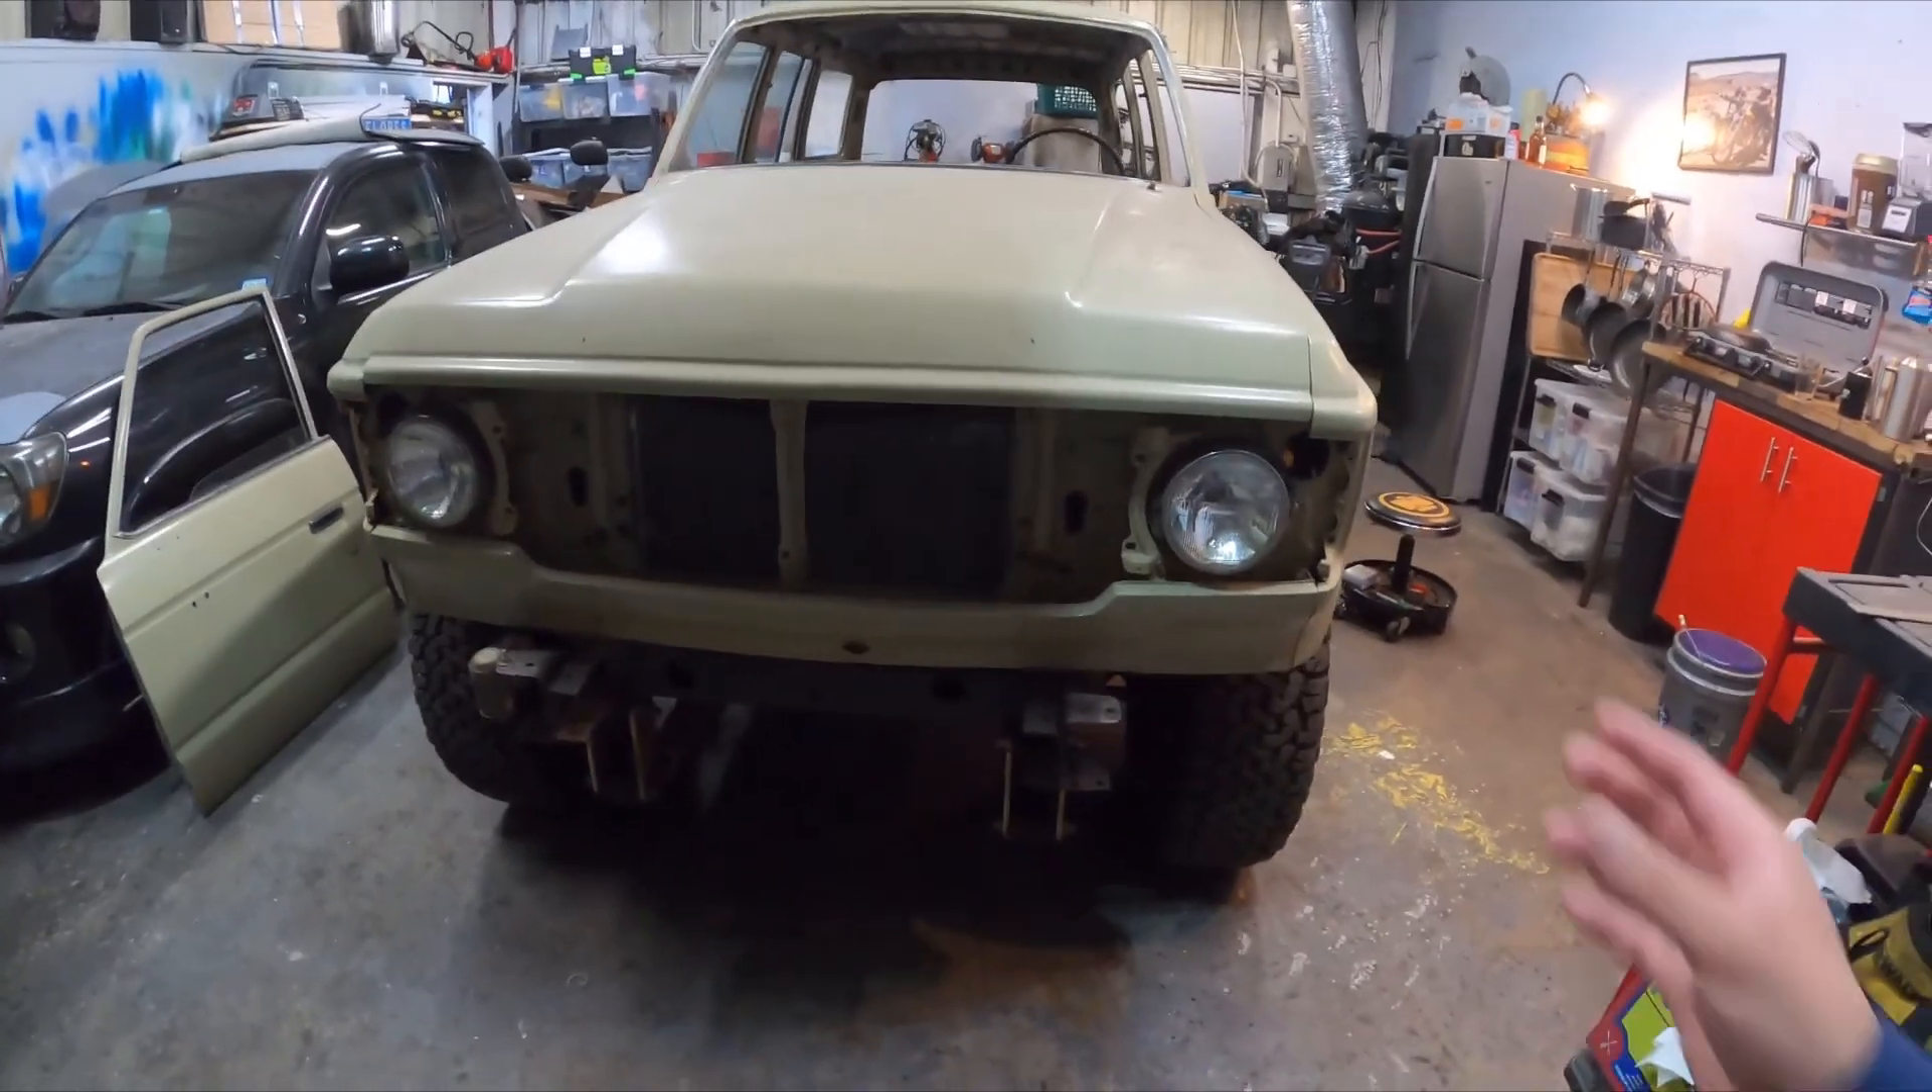A couple more patches um that were made and um getting rid of all the anything that we don't want painted so the front grille all that is off and uh yeah getting closer to getting this ready for paint.